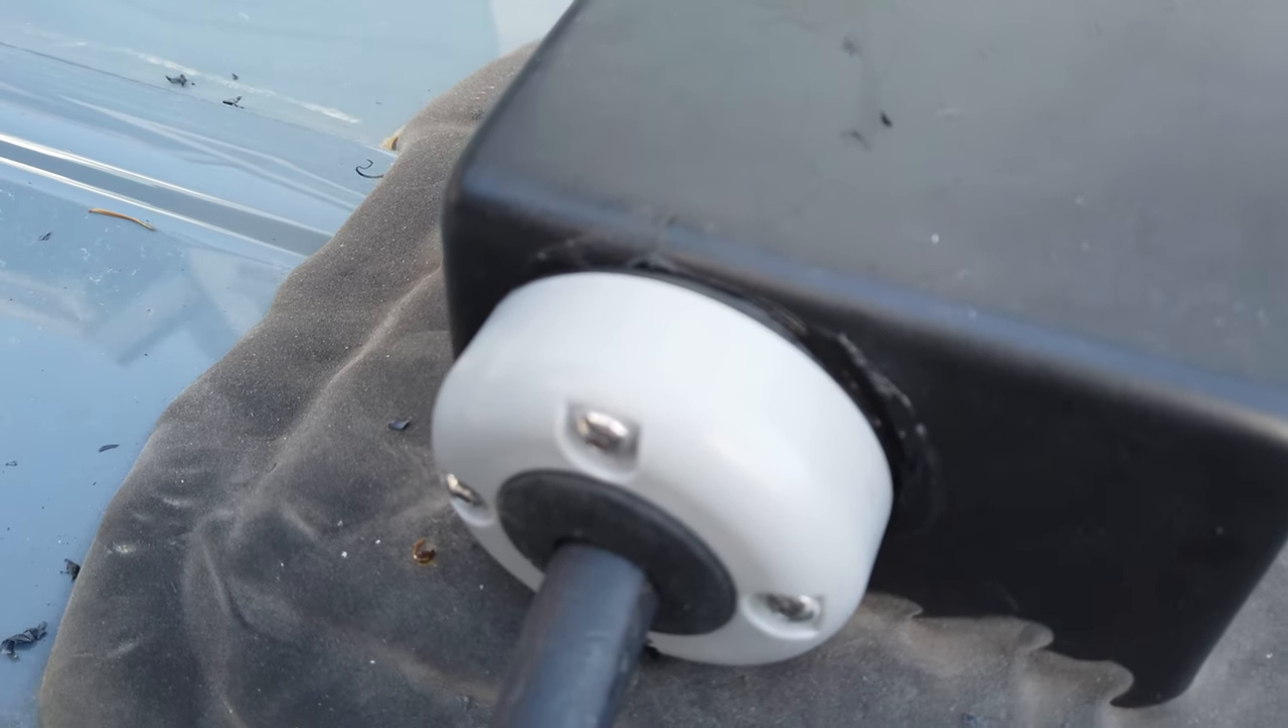Okay, as you can see, we've got the cable gland in. I ended up mounting it on the side and using a little bit of sealer back behind the gasket, just because it was so hard to get to.